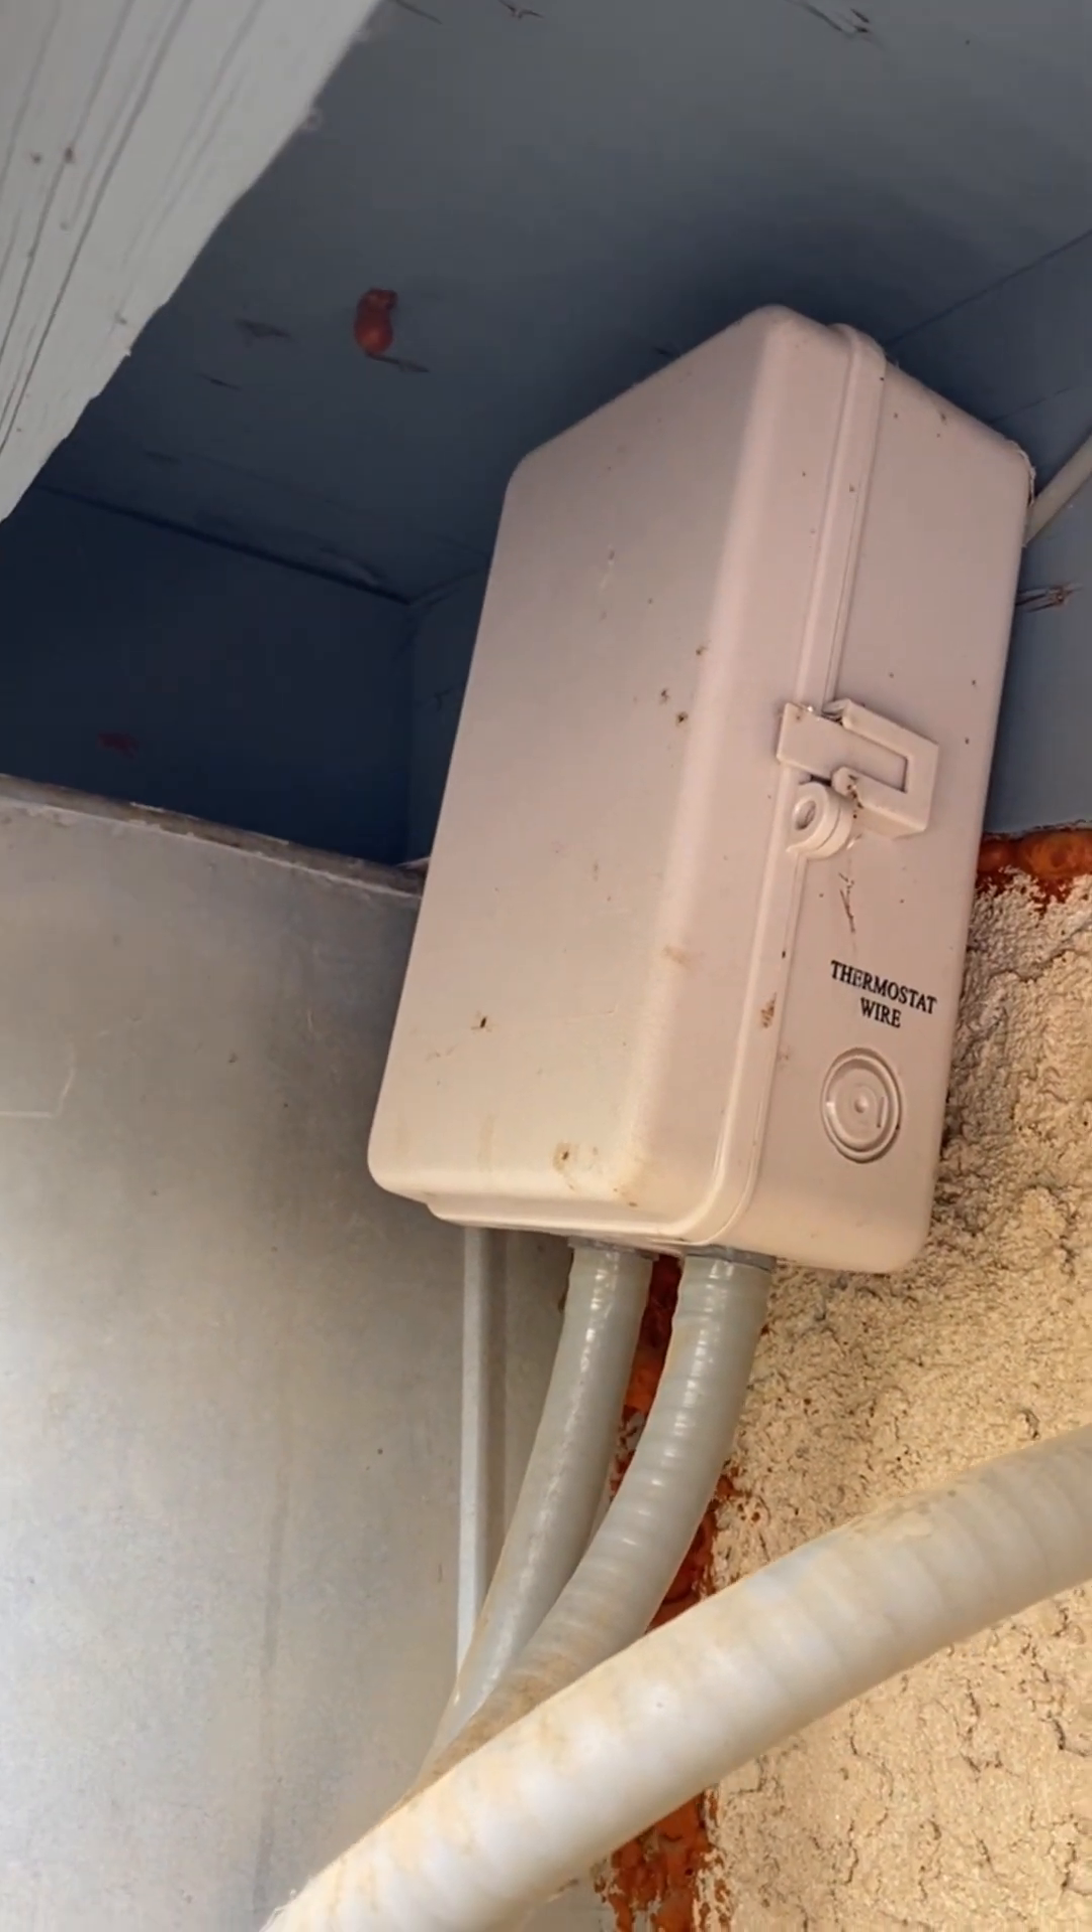Okay the switches are packaged inside the weatherproof box and it's mounted in its place back up under the eave.